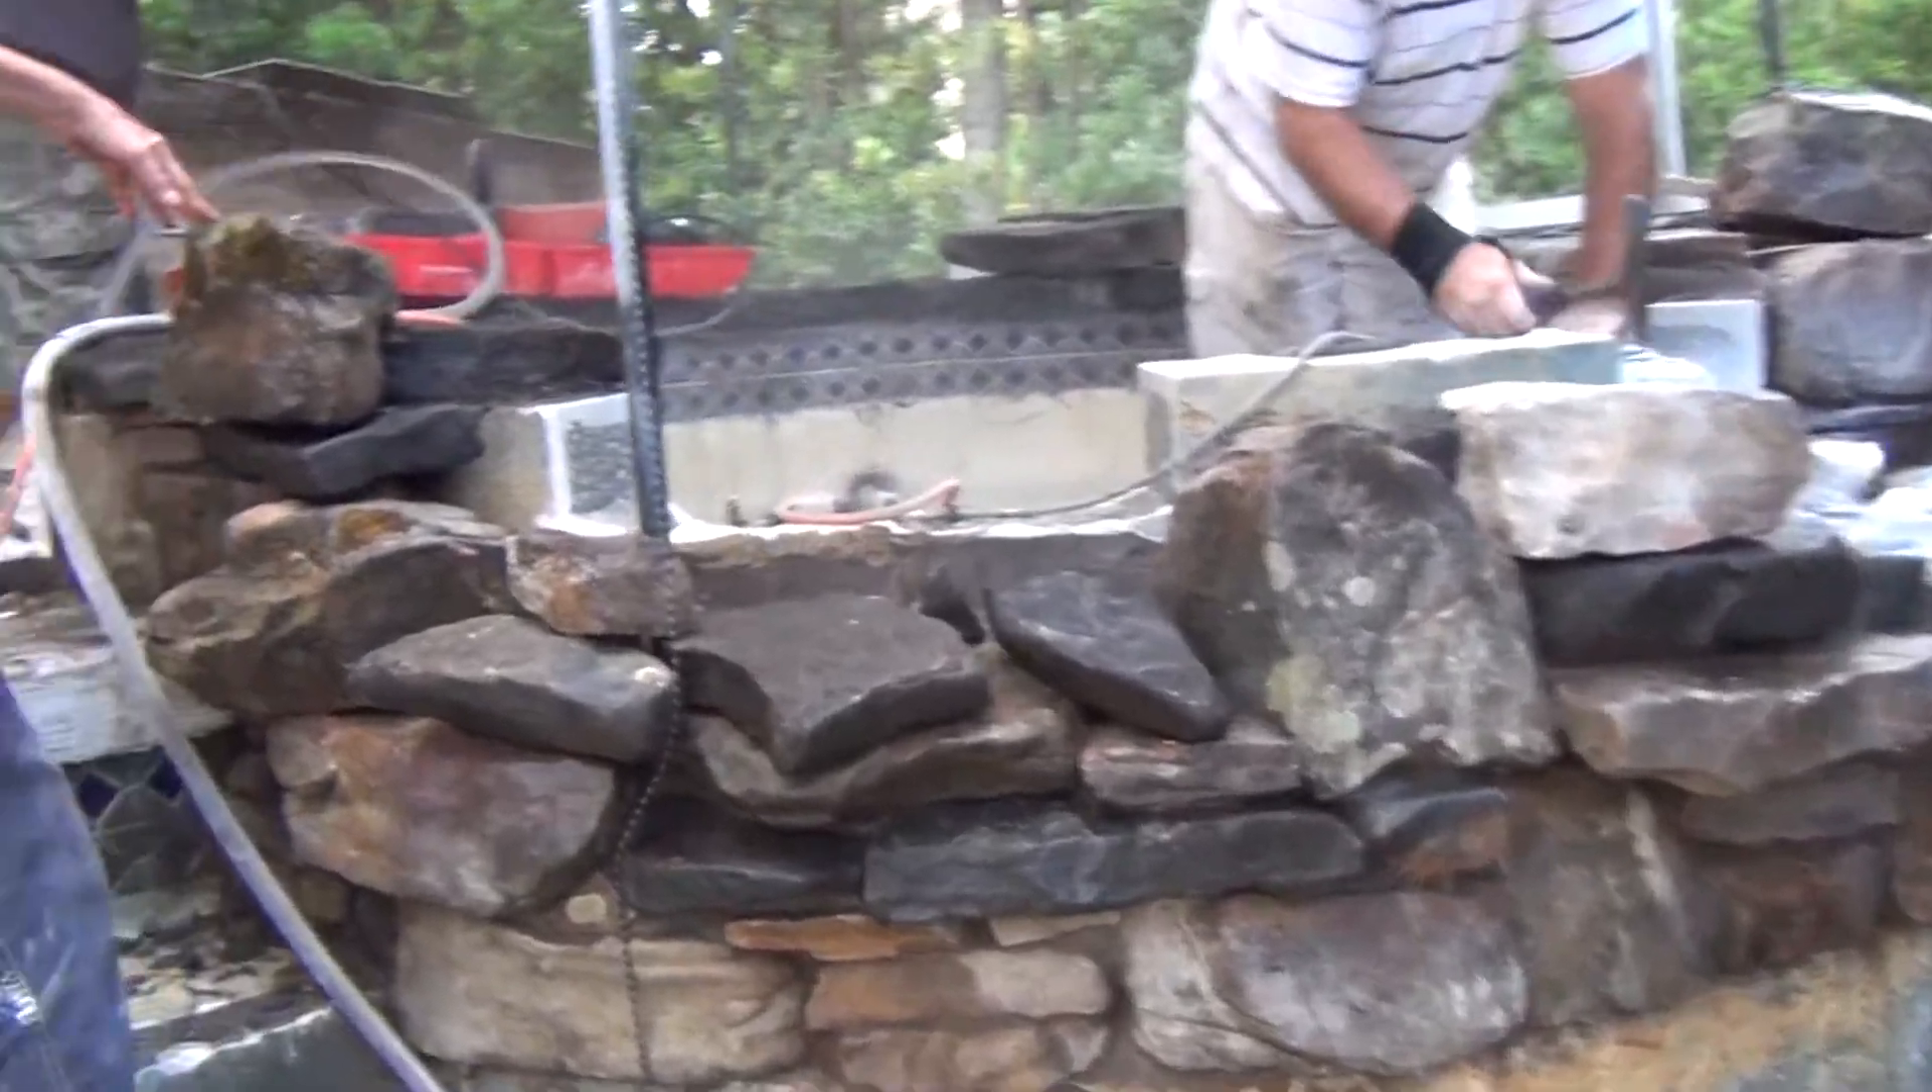You can see you got the rock work mostly done on the spa.